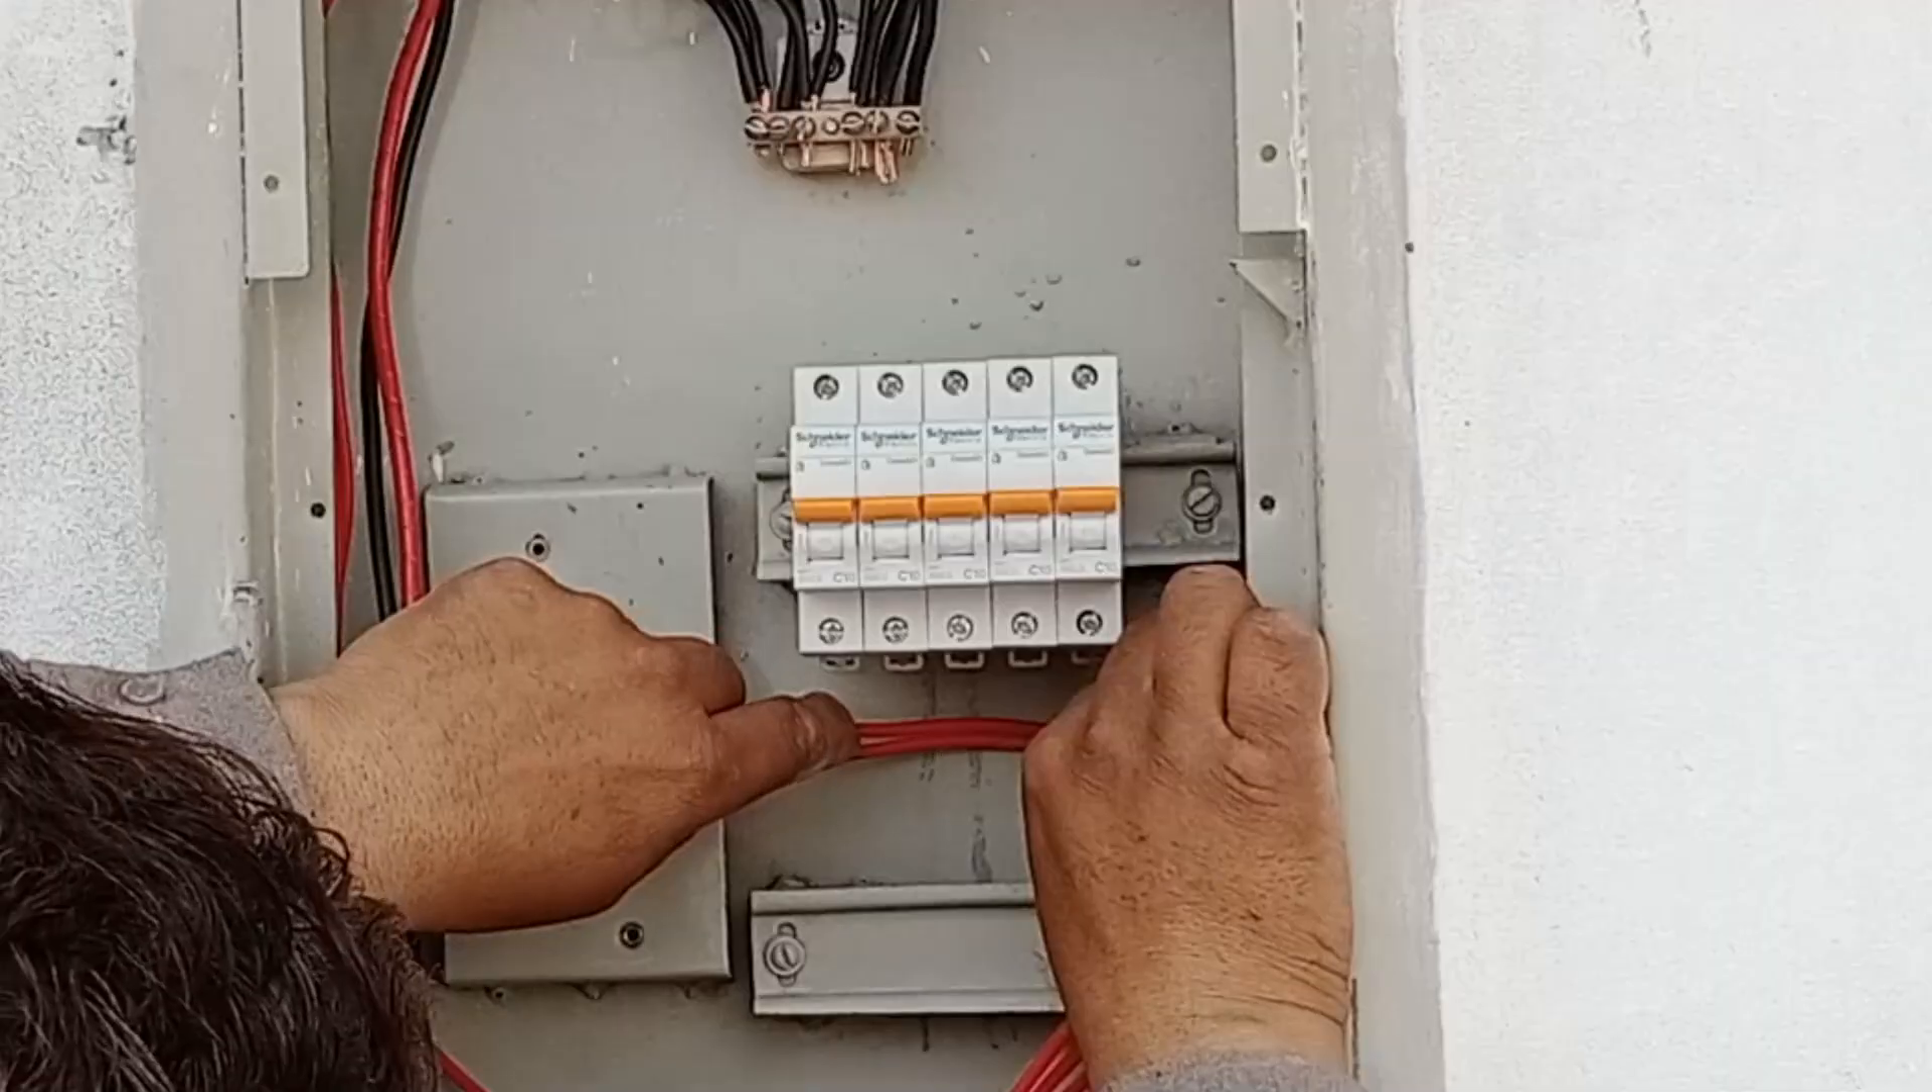As you can see, one column of breakers has been installed, with five breakers in this column, and the remaining breakers will be installed below it.